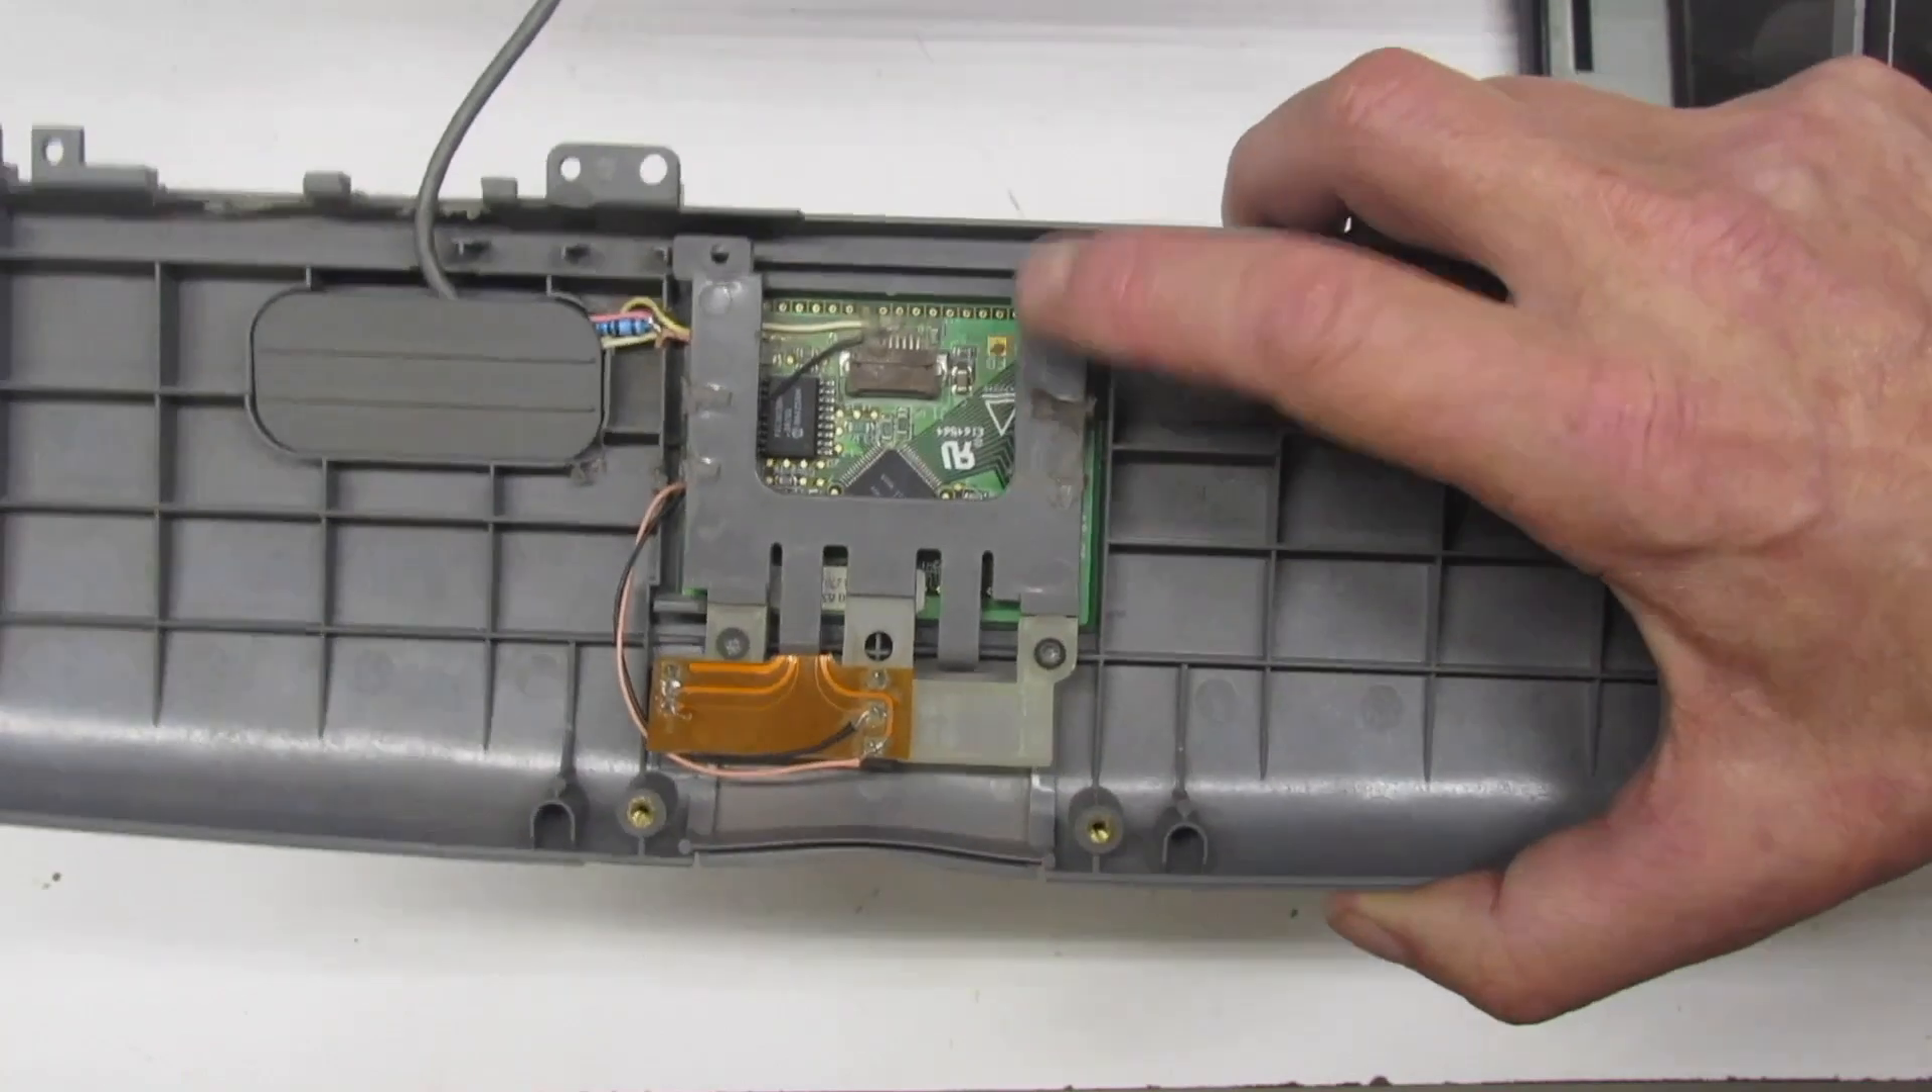Here is the trackpad ADB for the uh powerbook 520 I've got it installed.